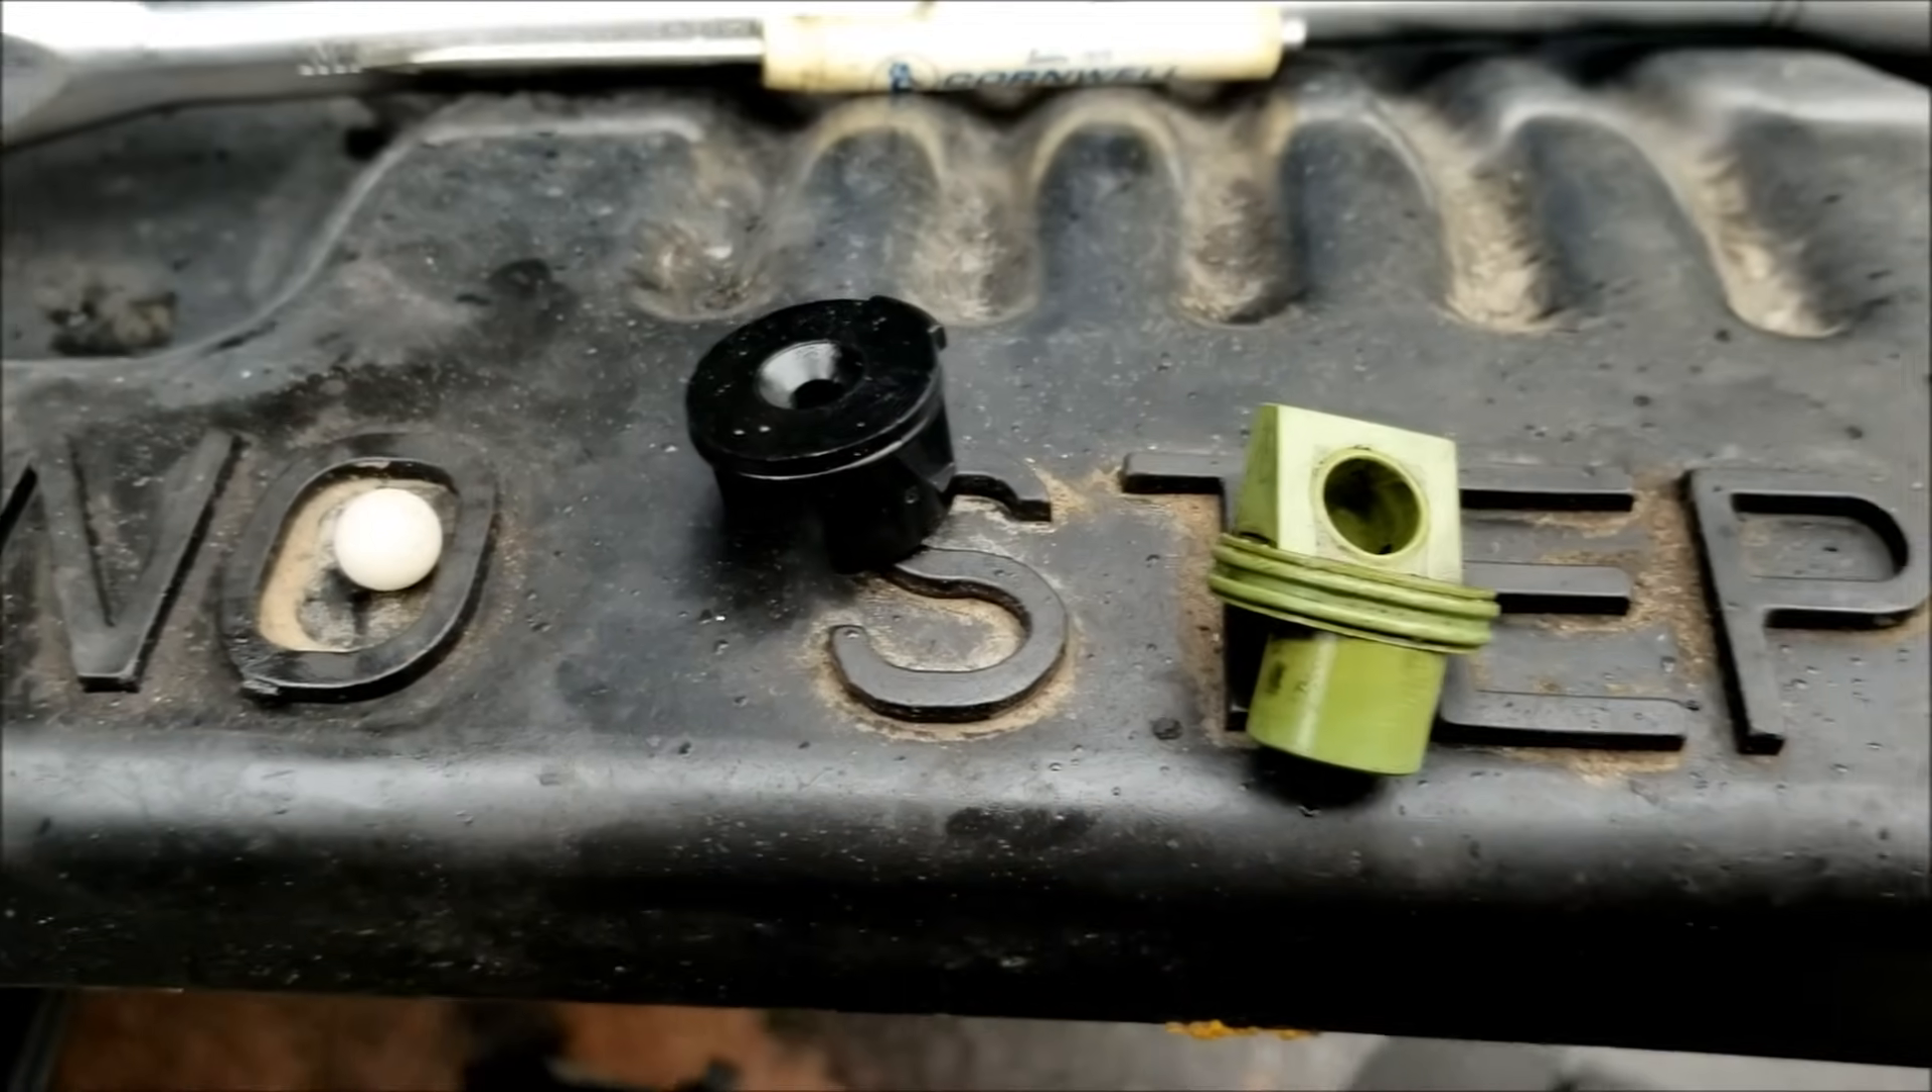We've taken the ball out of the rubber housing so there's your check ball.